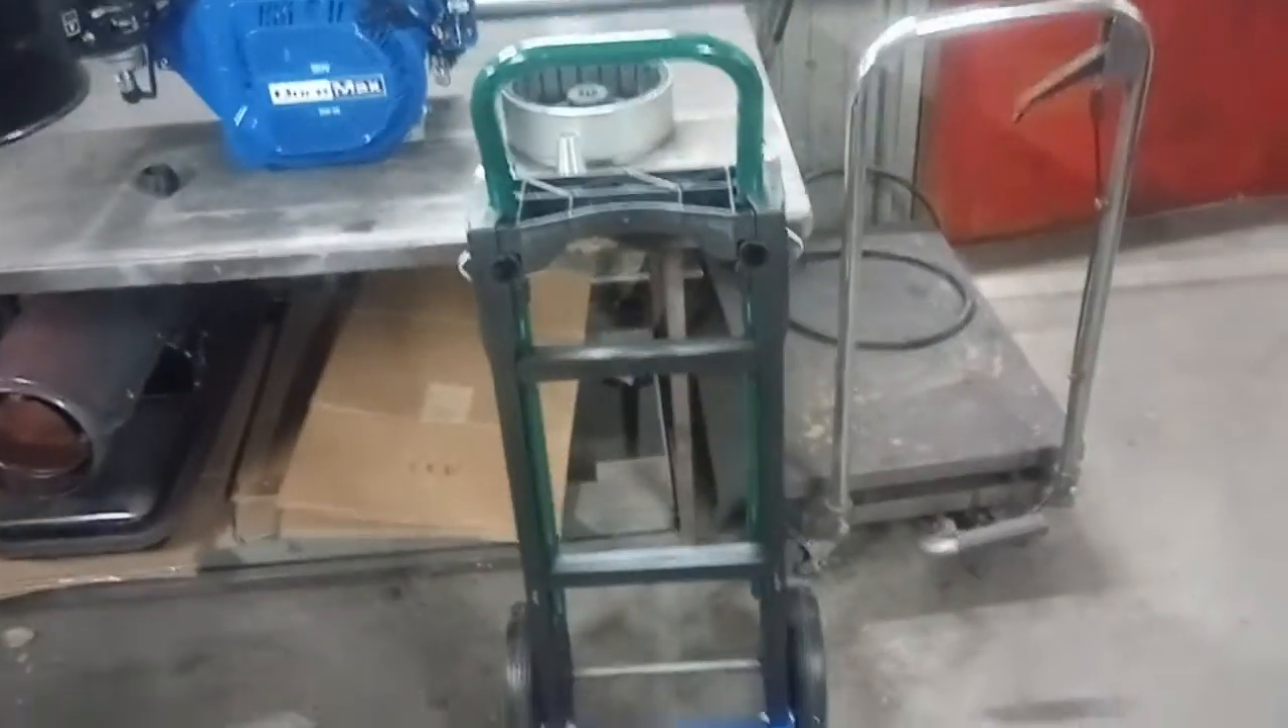All right so I went ahead and unbox everything put the cart together.